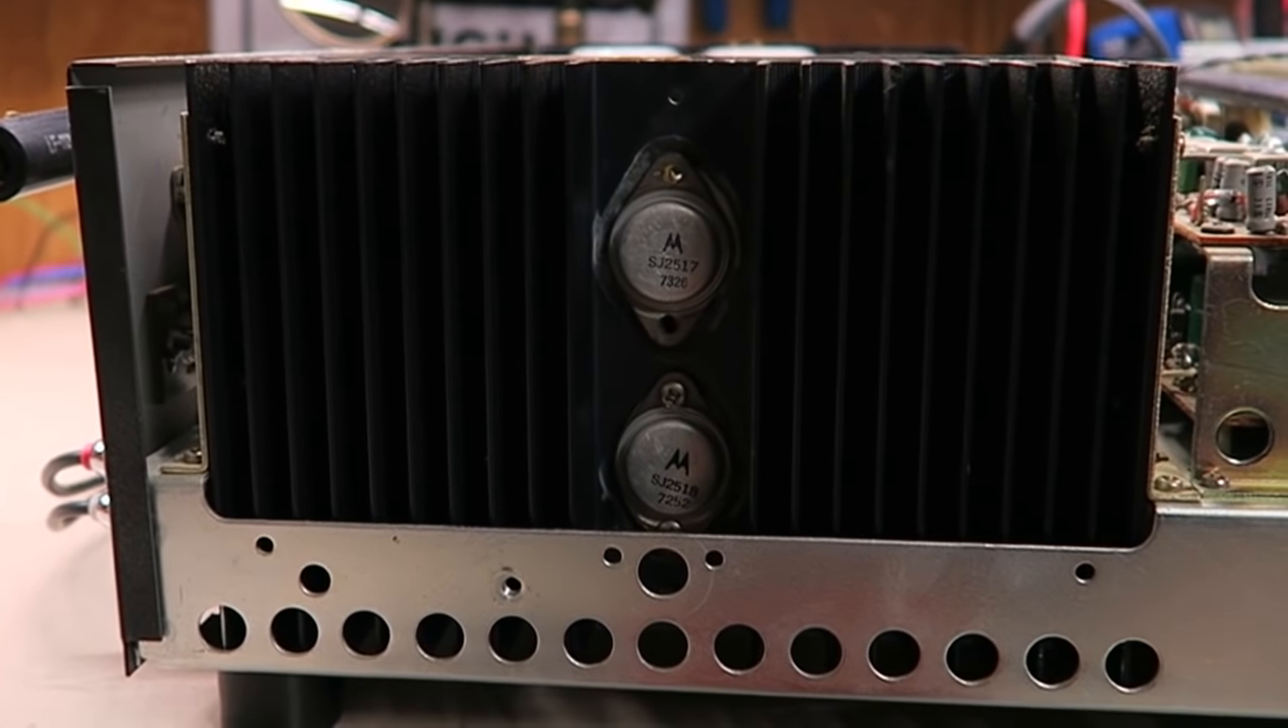We've got the uh the two power transistors here mounted to the heat sink.